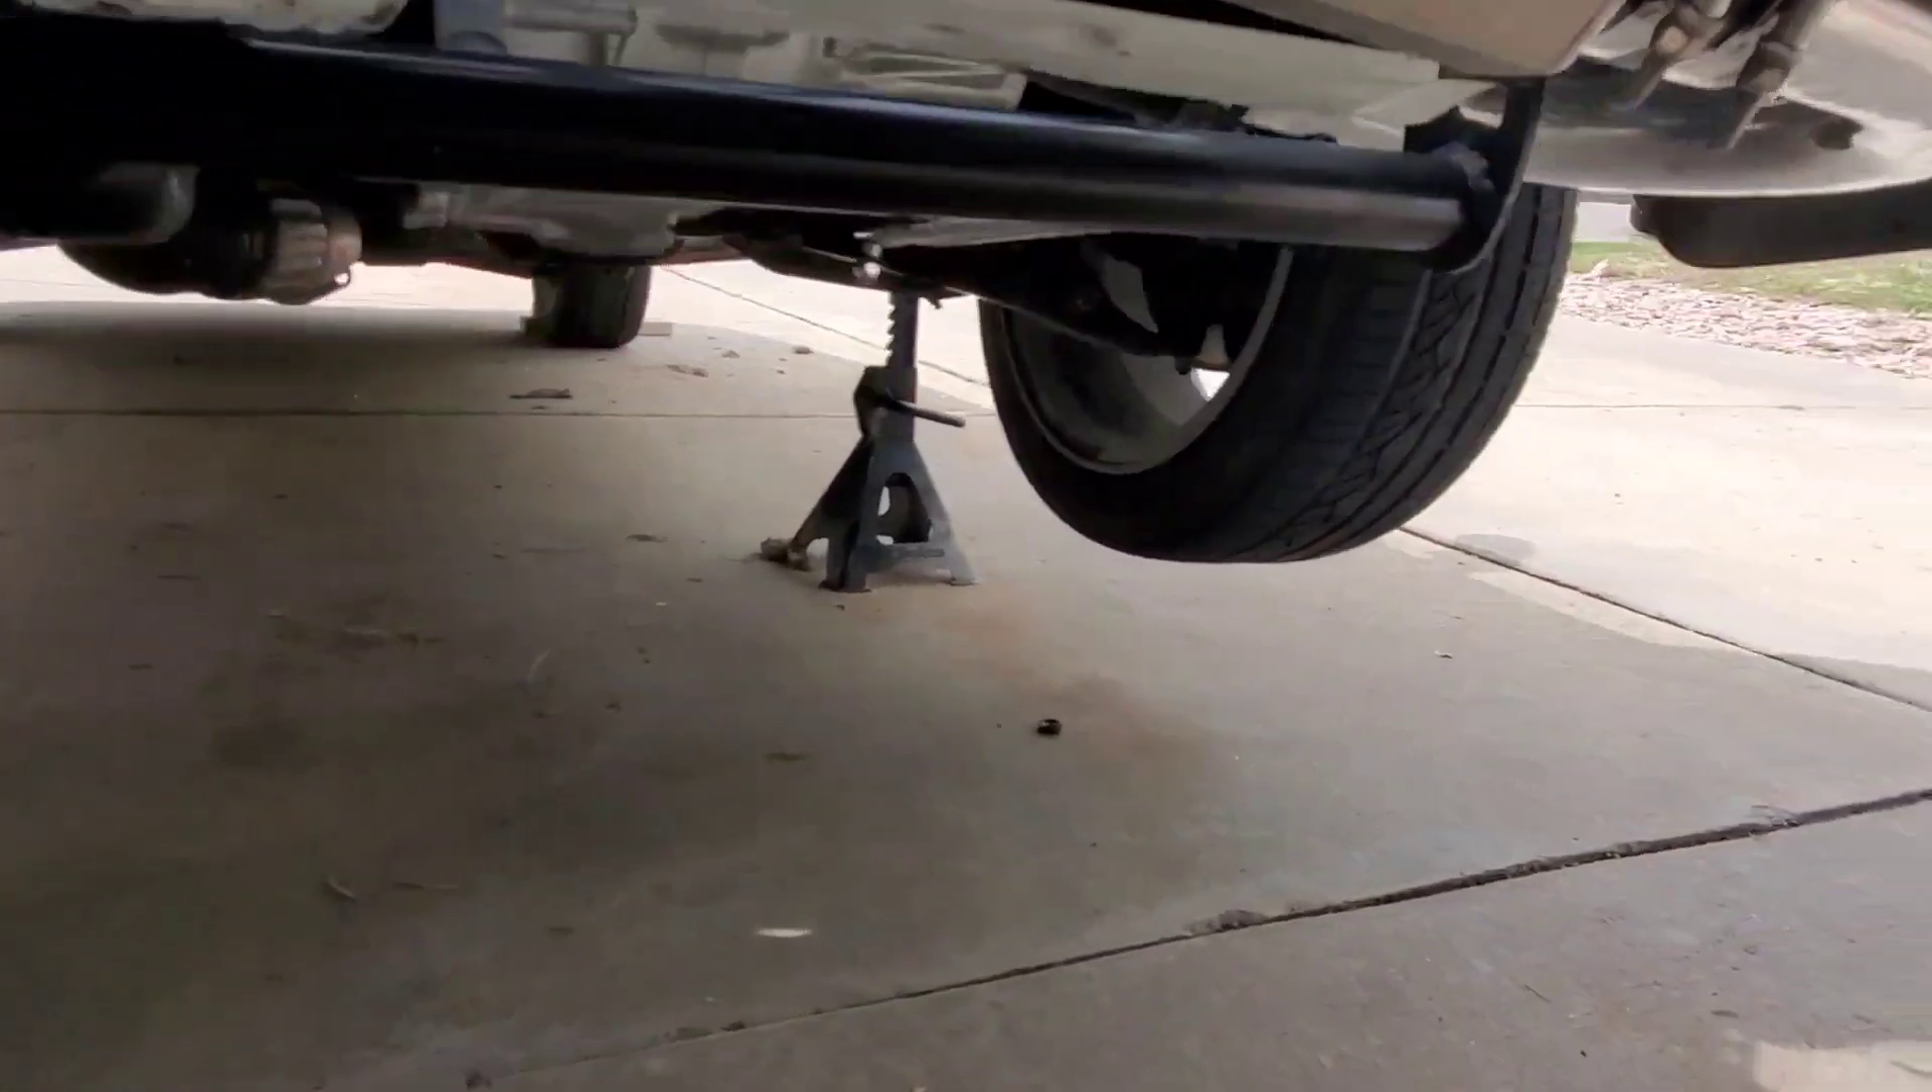All right, guys, so I got the traction bar all installed.